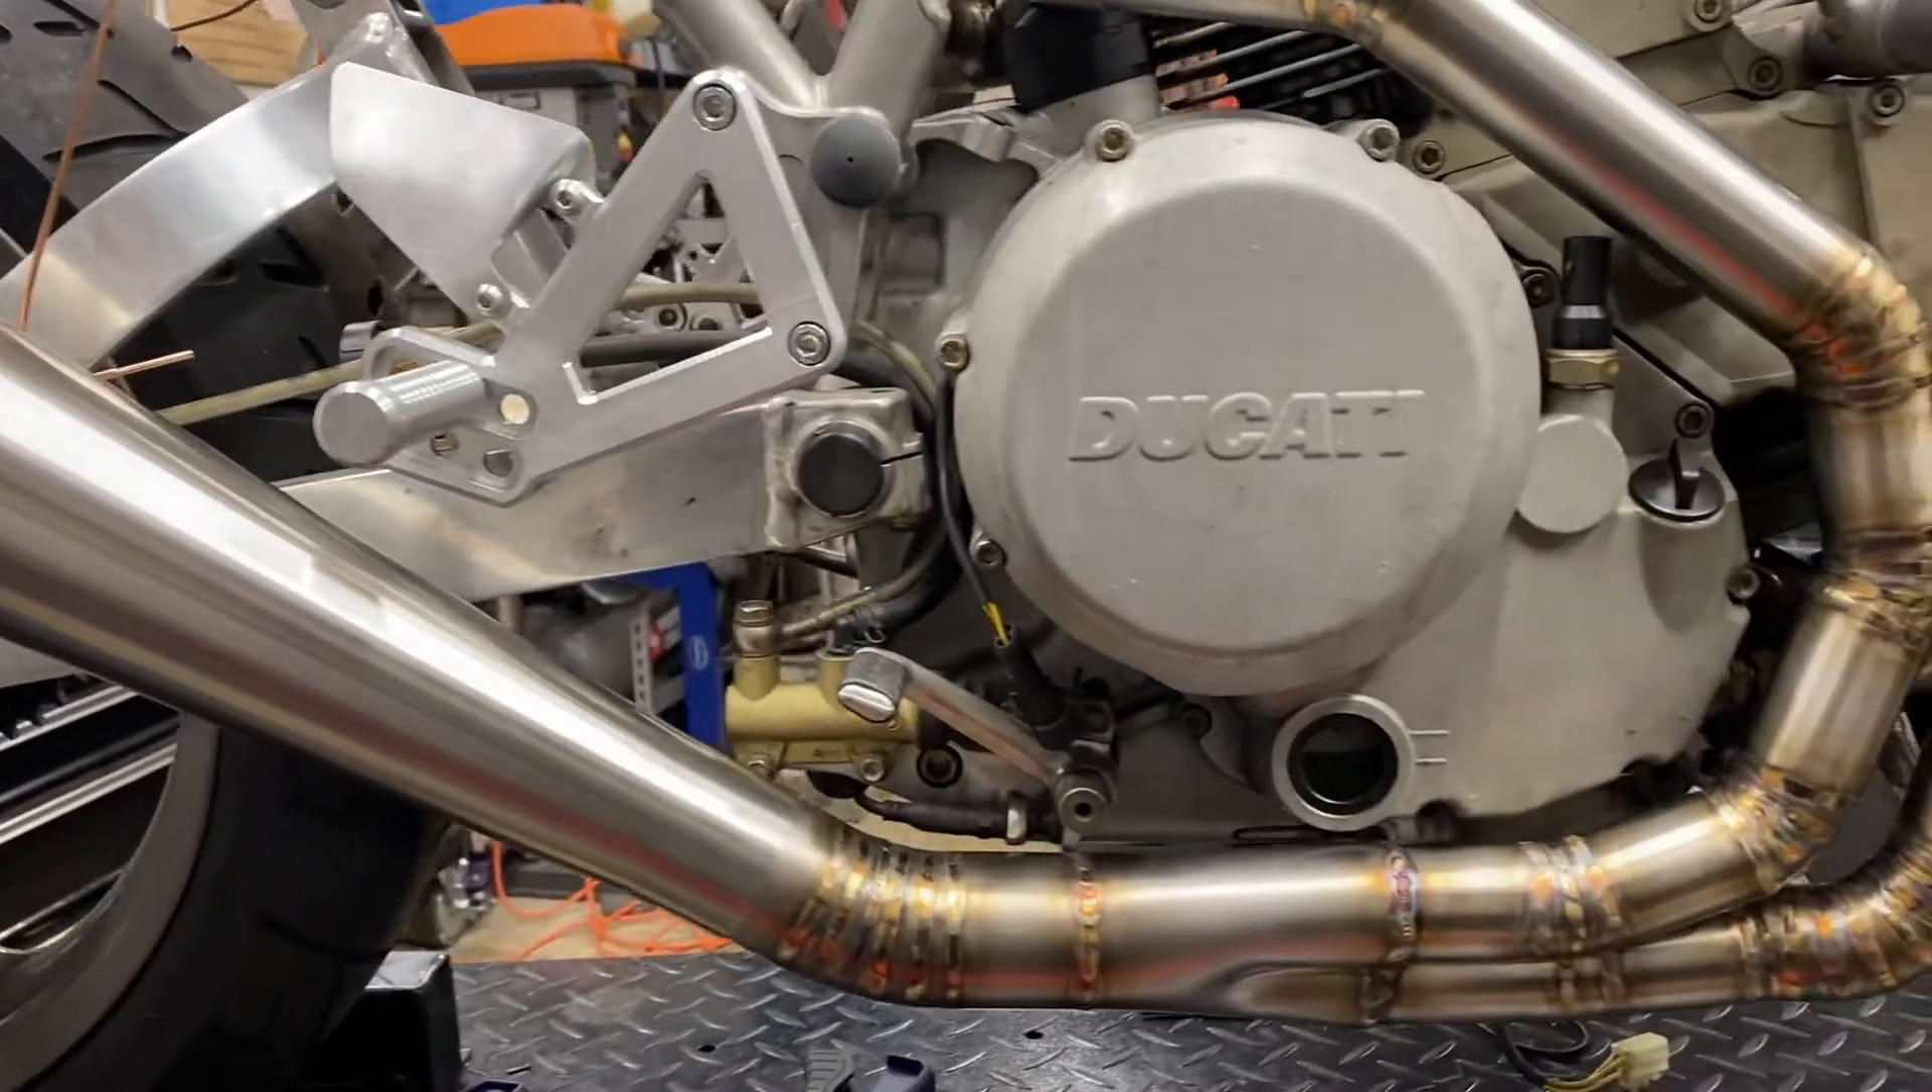I just finished all the principal welding on this custom exhaust system.